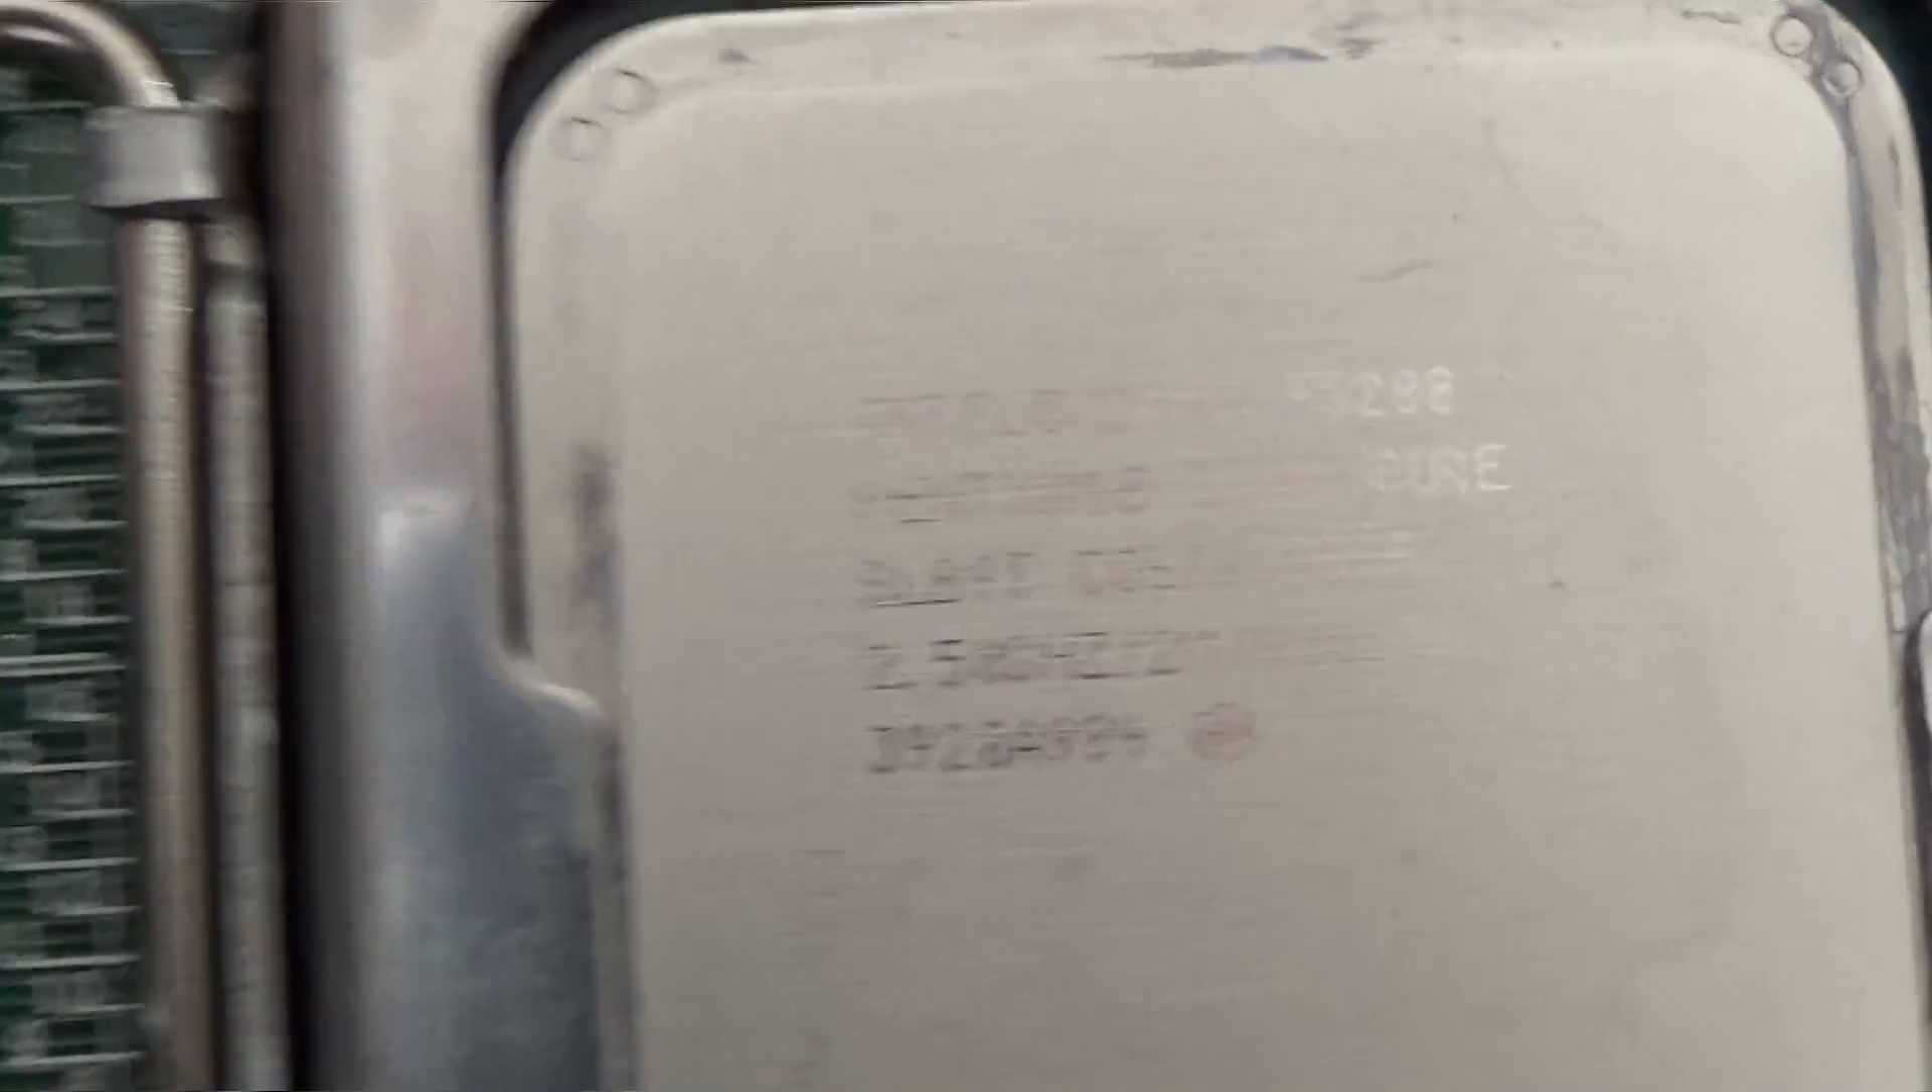Ja, auf dem Prozessor ist noch kein Kühler drauf.